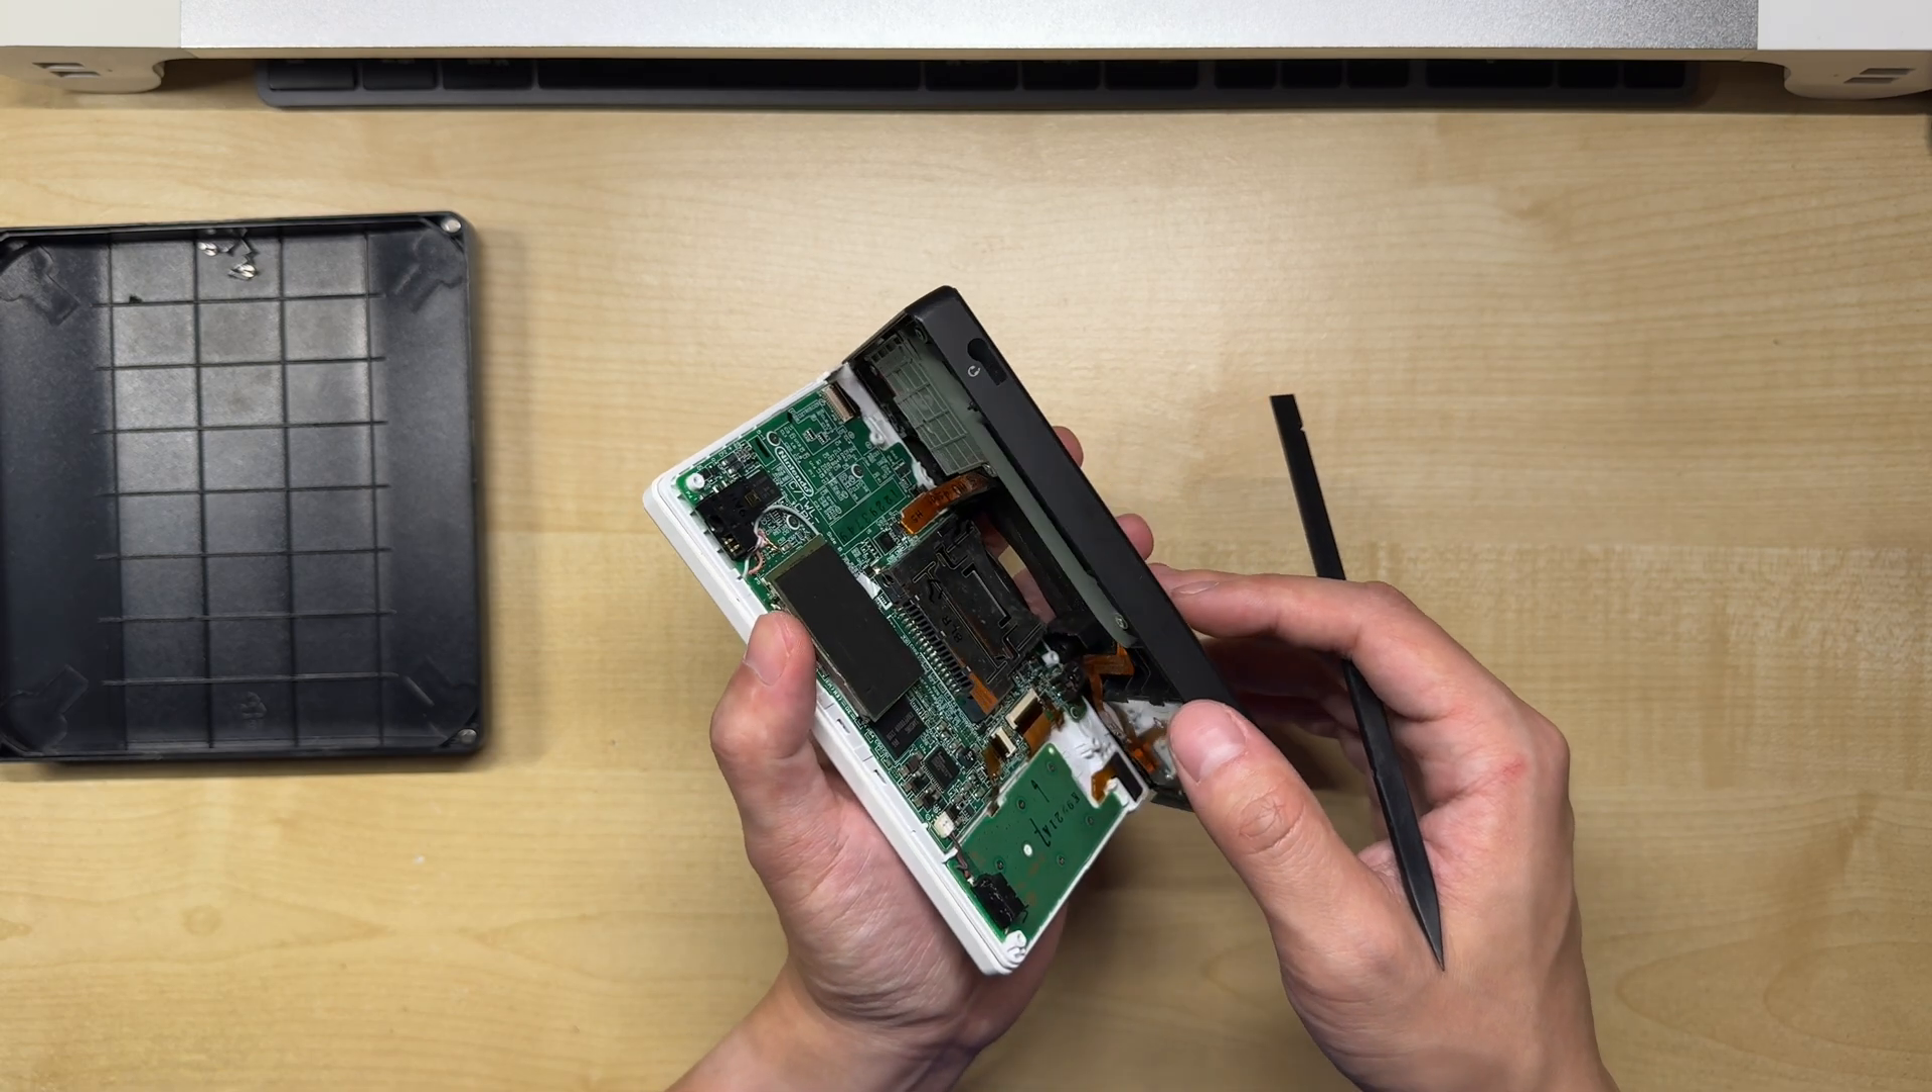We can't completely separate these two halves just yet because there's still a ribbon cable connecting them together.